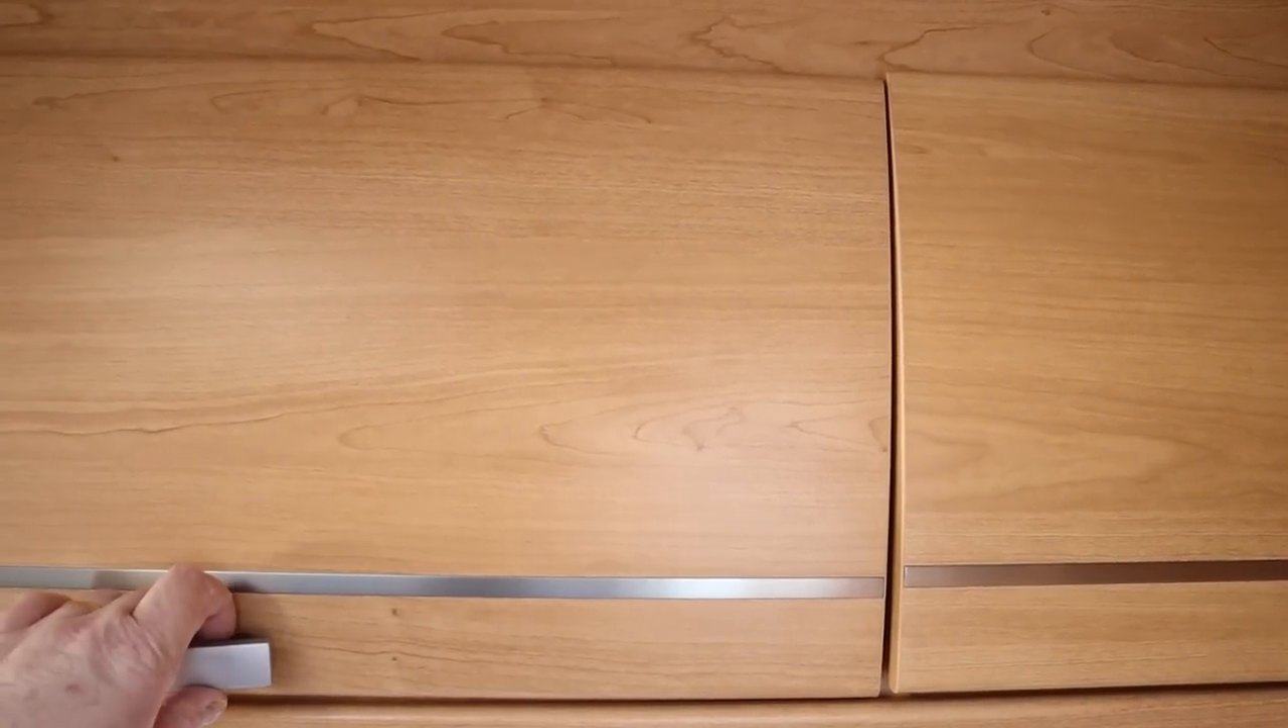I've noticed that one of these cupboards here is either damaged or just needs adjusting but if you can see they don't line up there and when i open the cupboard door it just drops down.